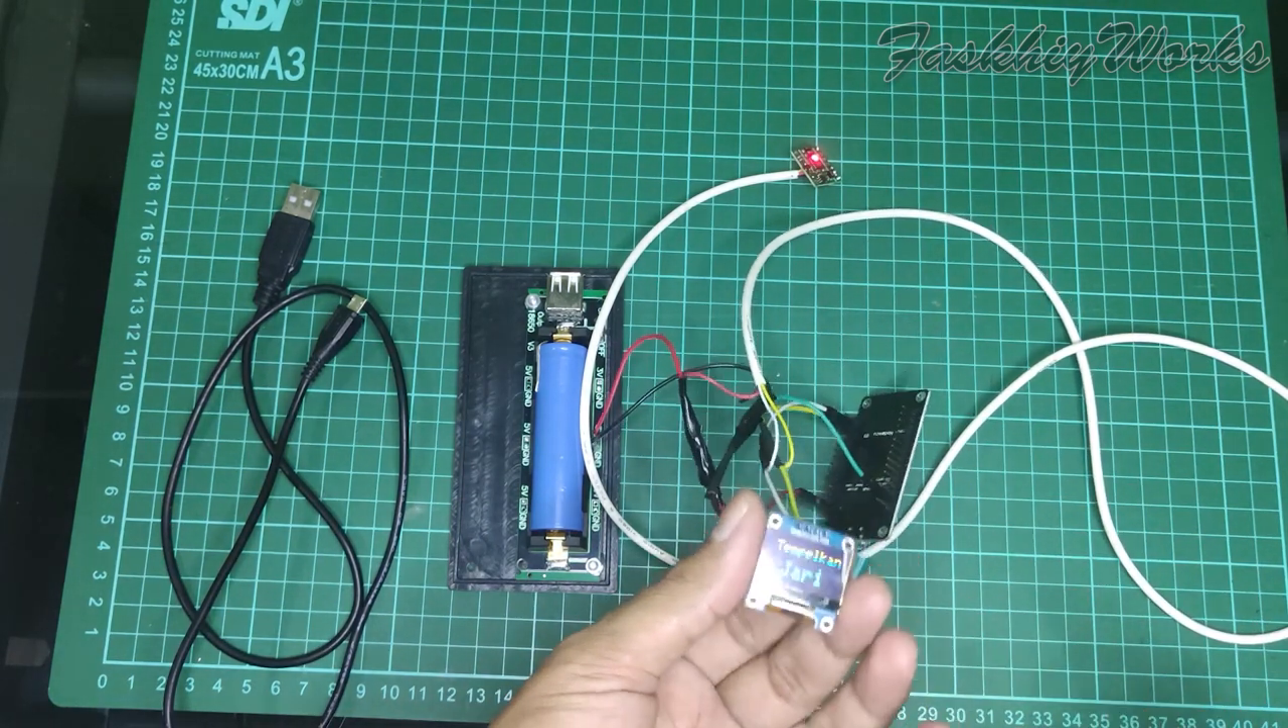Nah ini sudah saya pasang baterai ya dan ini sudah menyala.